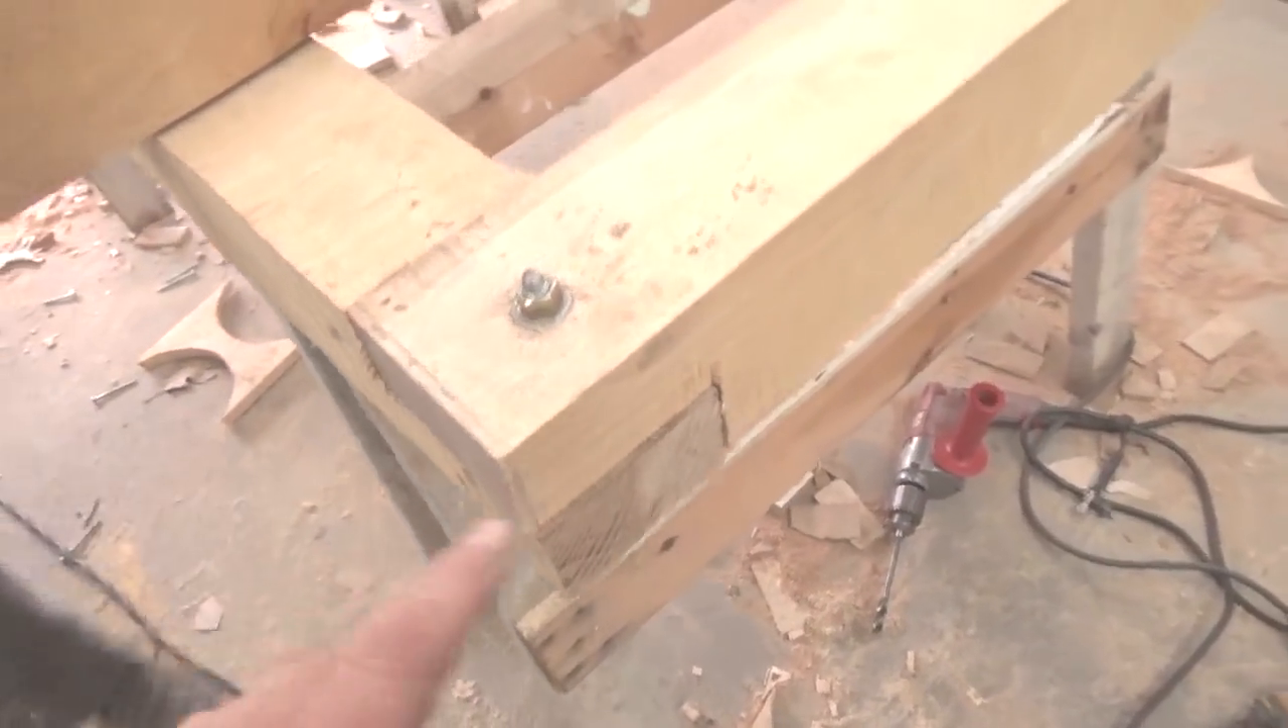So at this point we've got the bolts in and the lap joint. So this is all together.